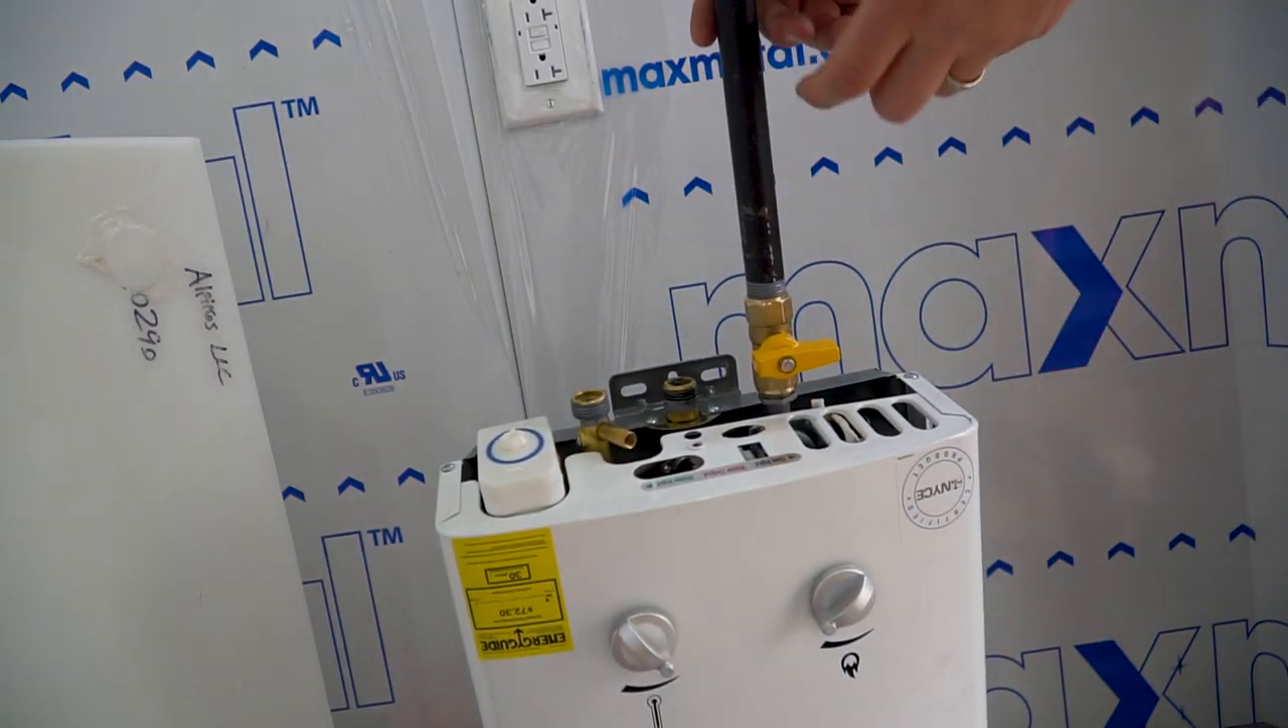Okay, so we've got the gas pipe connected.